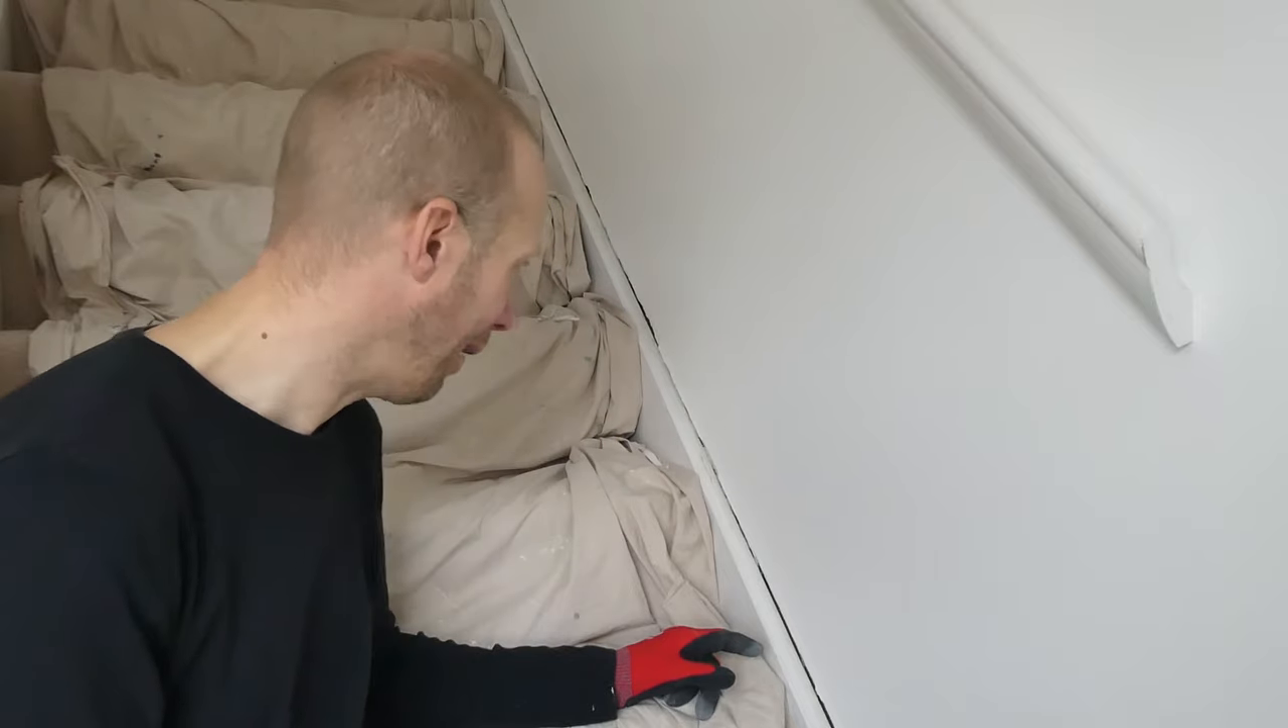Now, what you can see here is that the plasterboard has basically been fixed above the stair skirting, with a rather large gap, which obviously they thought would be a good idea, stick a load of cork in.